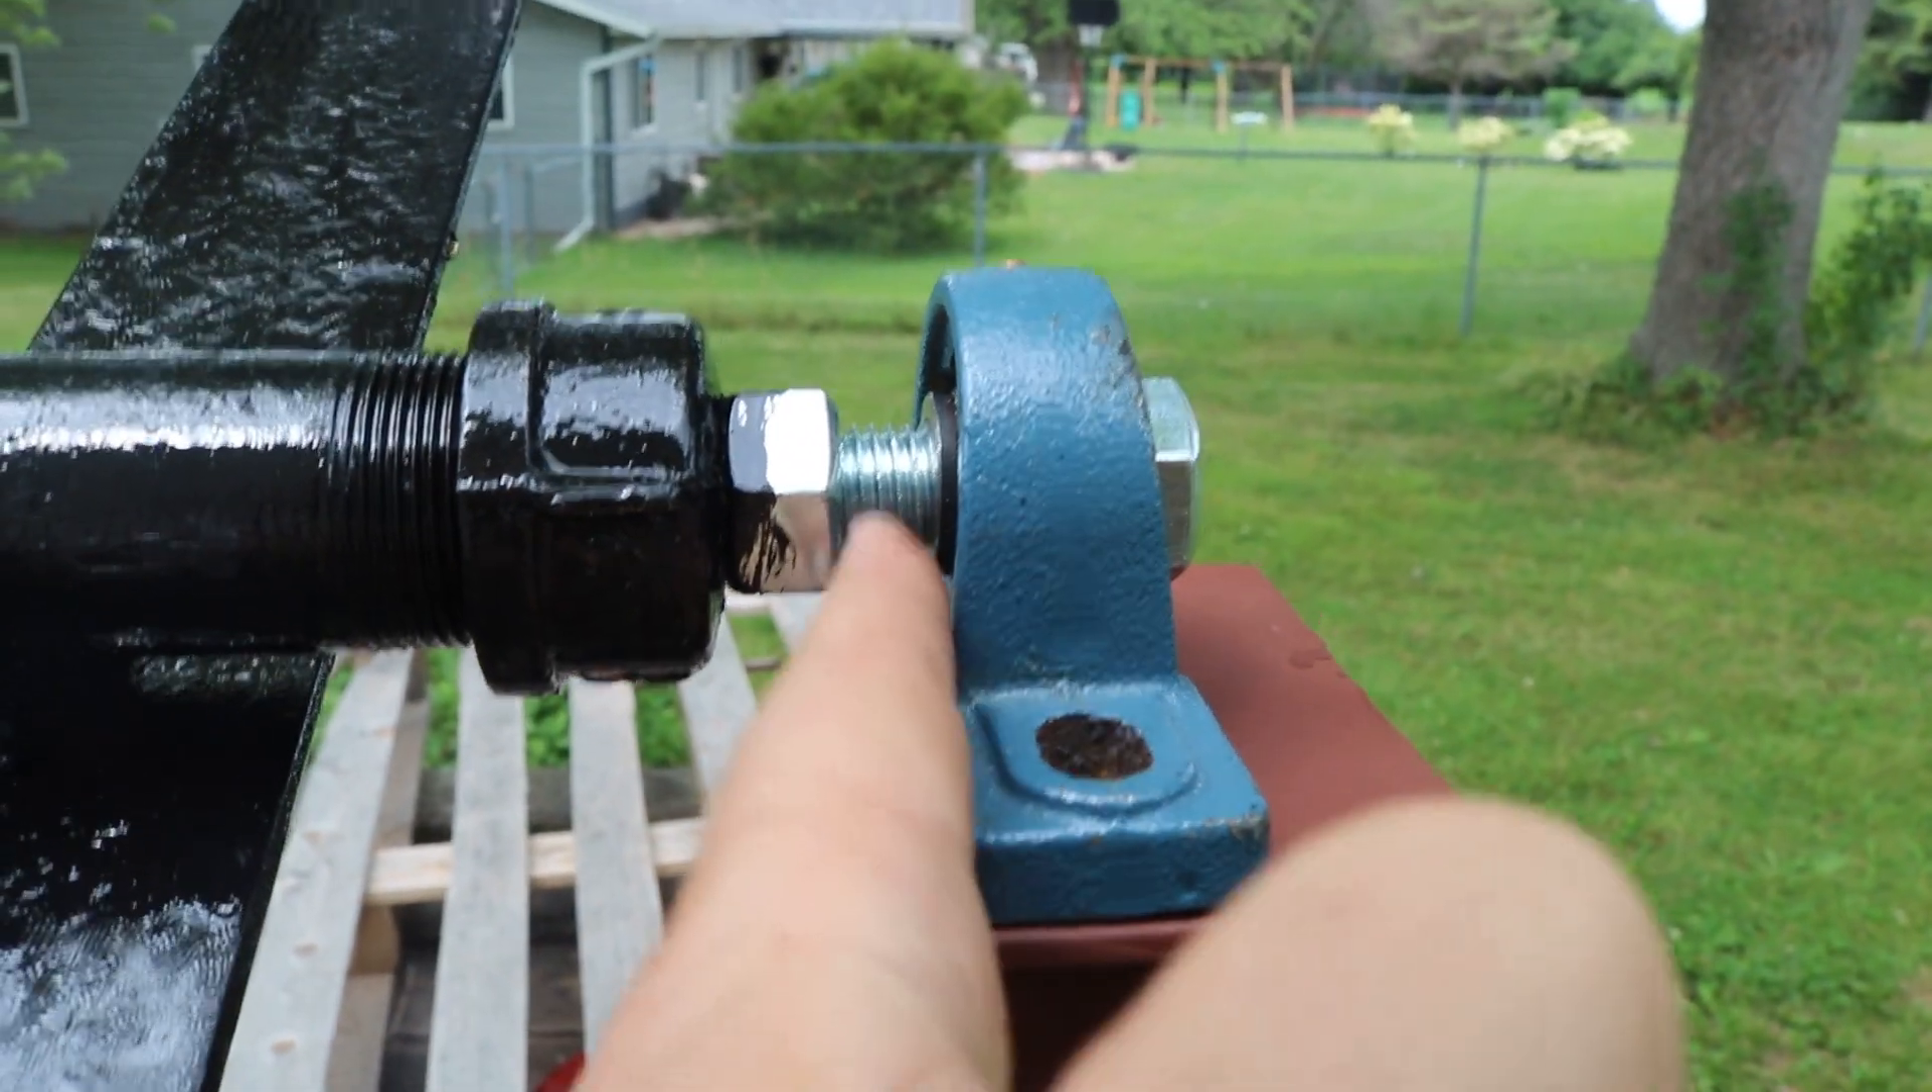Now I just set our big crossbar across here onto the pillow bearing.